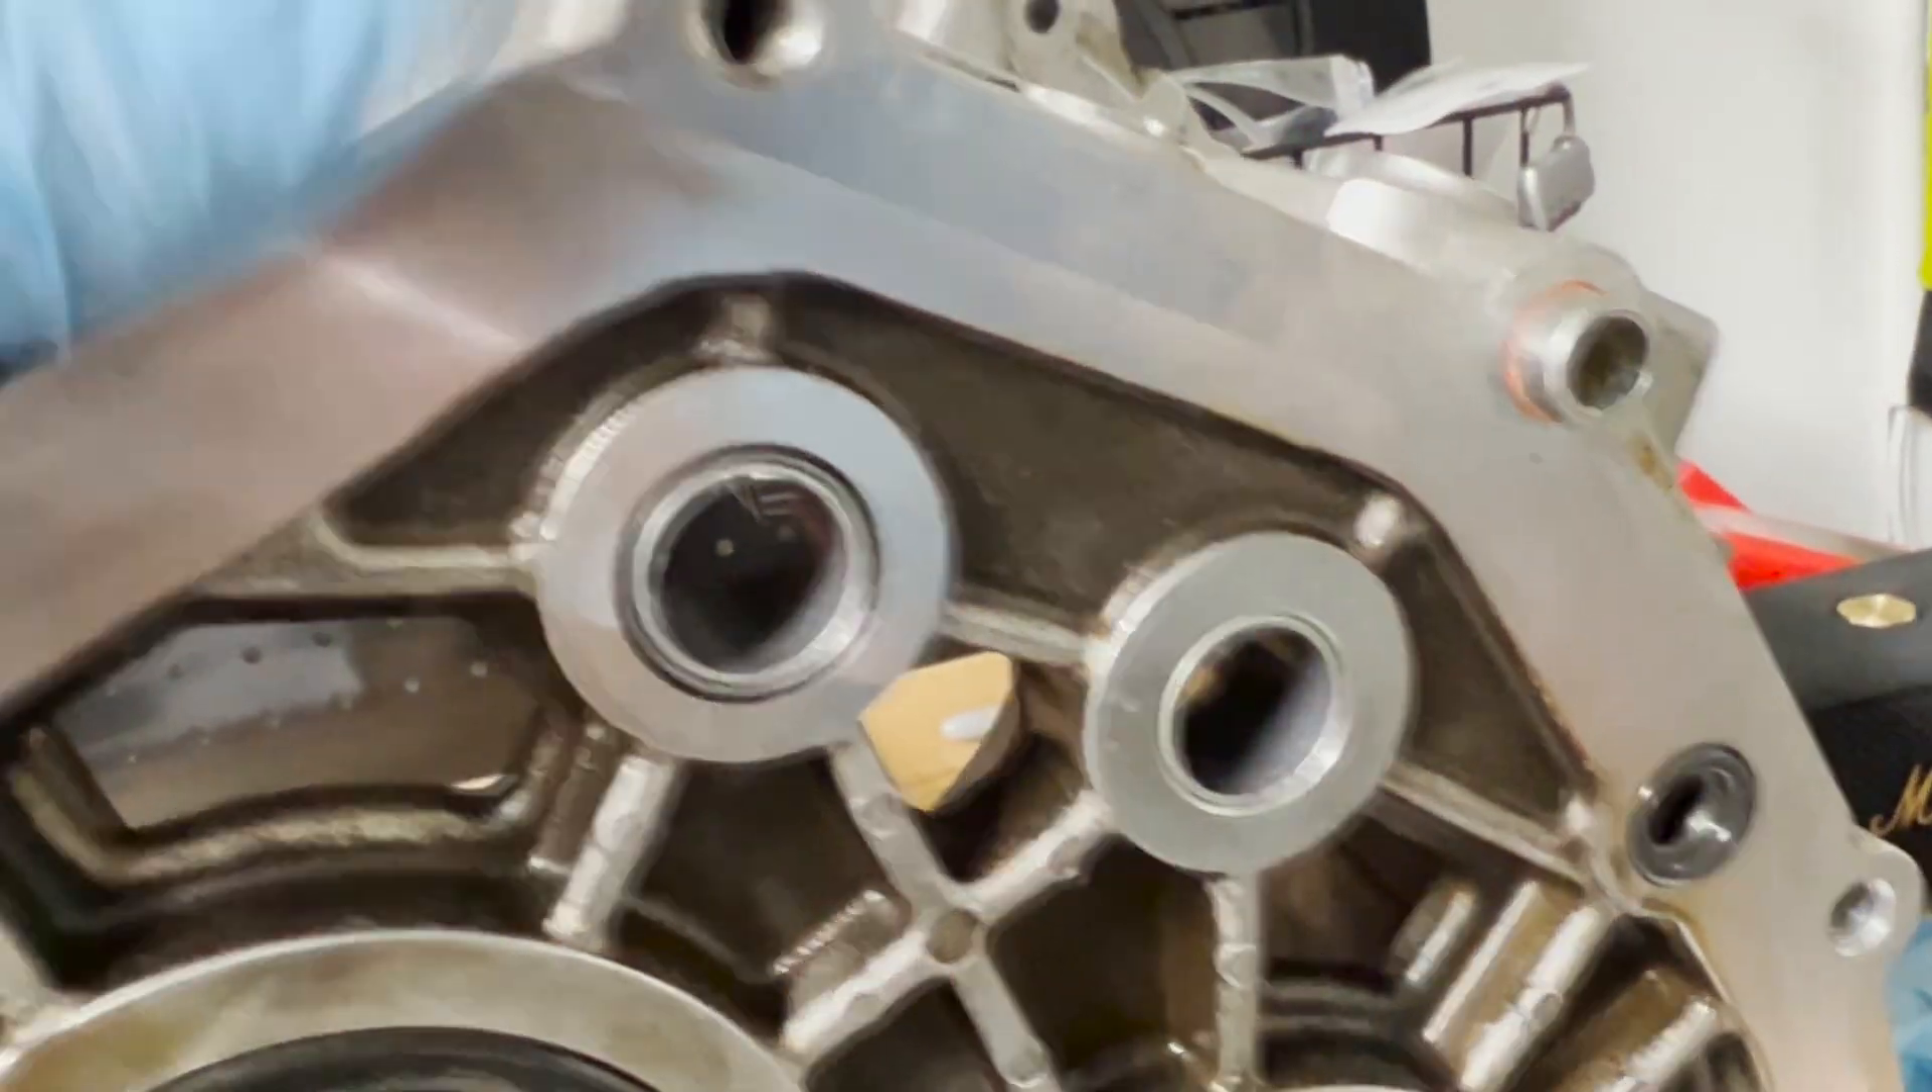And here we see the first set of bushings have been installed for this transmission case.